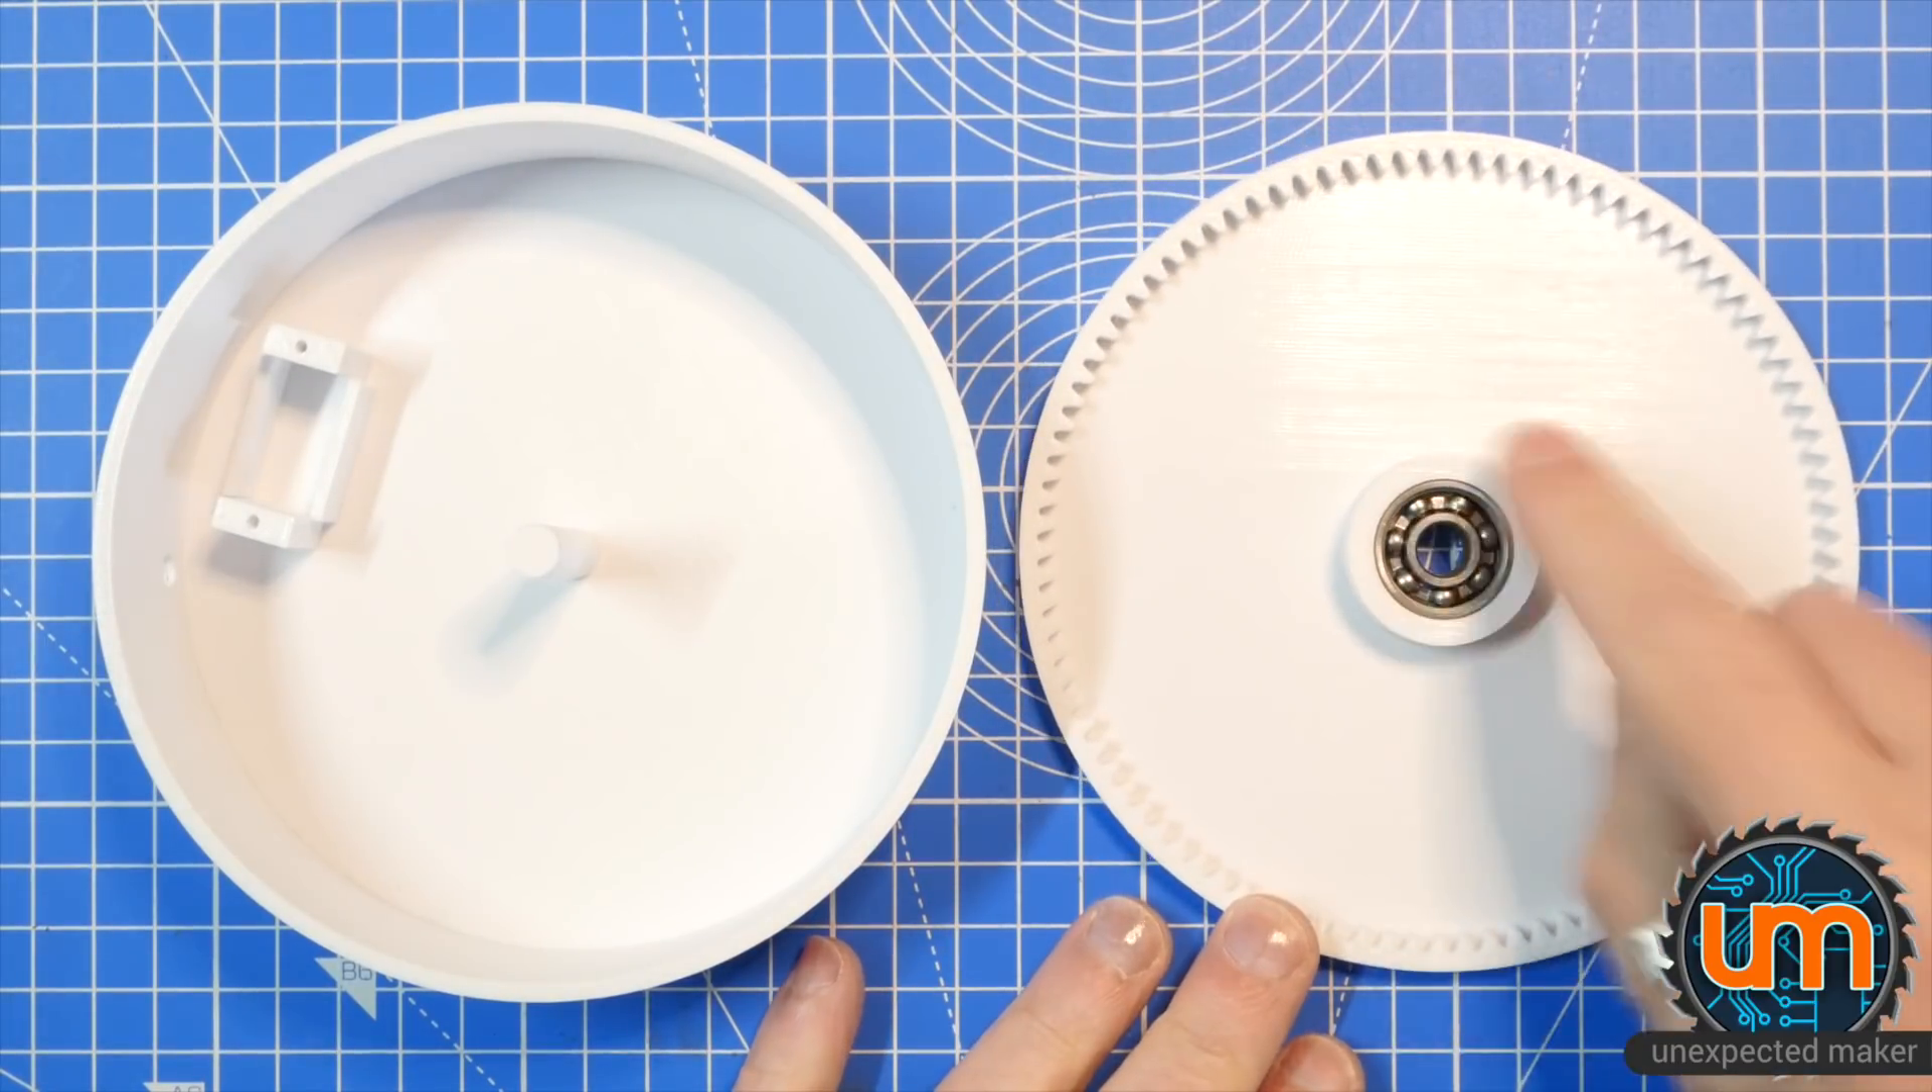I put a bearing in already, because I had to hammer it.